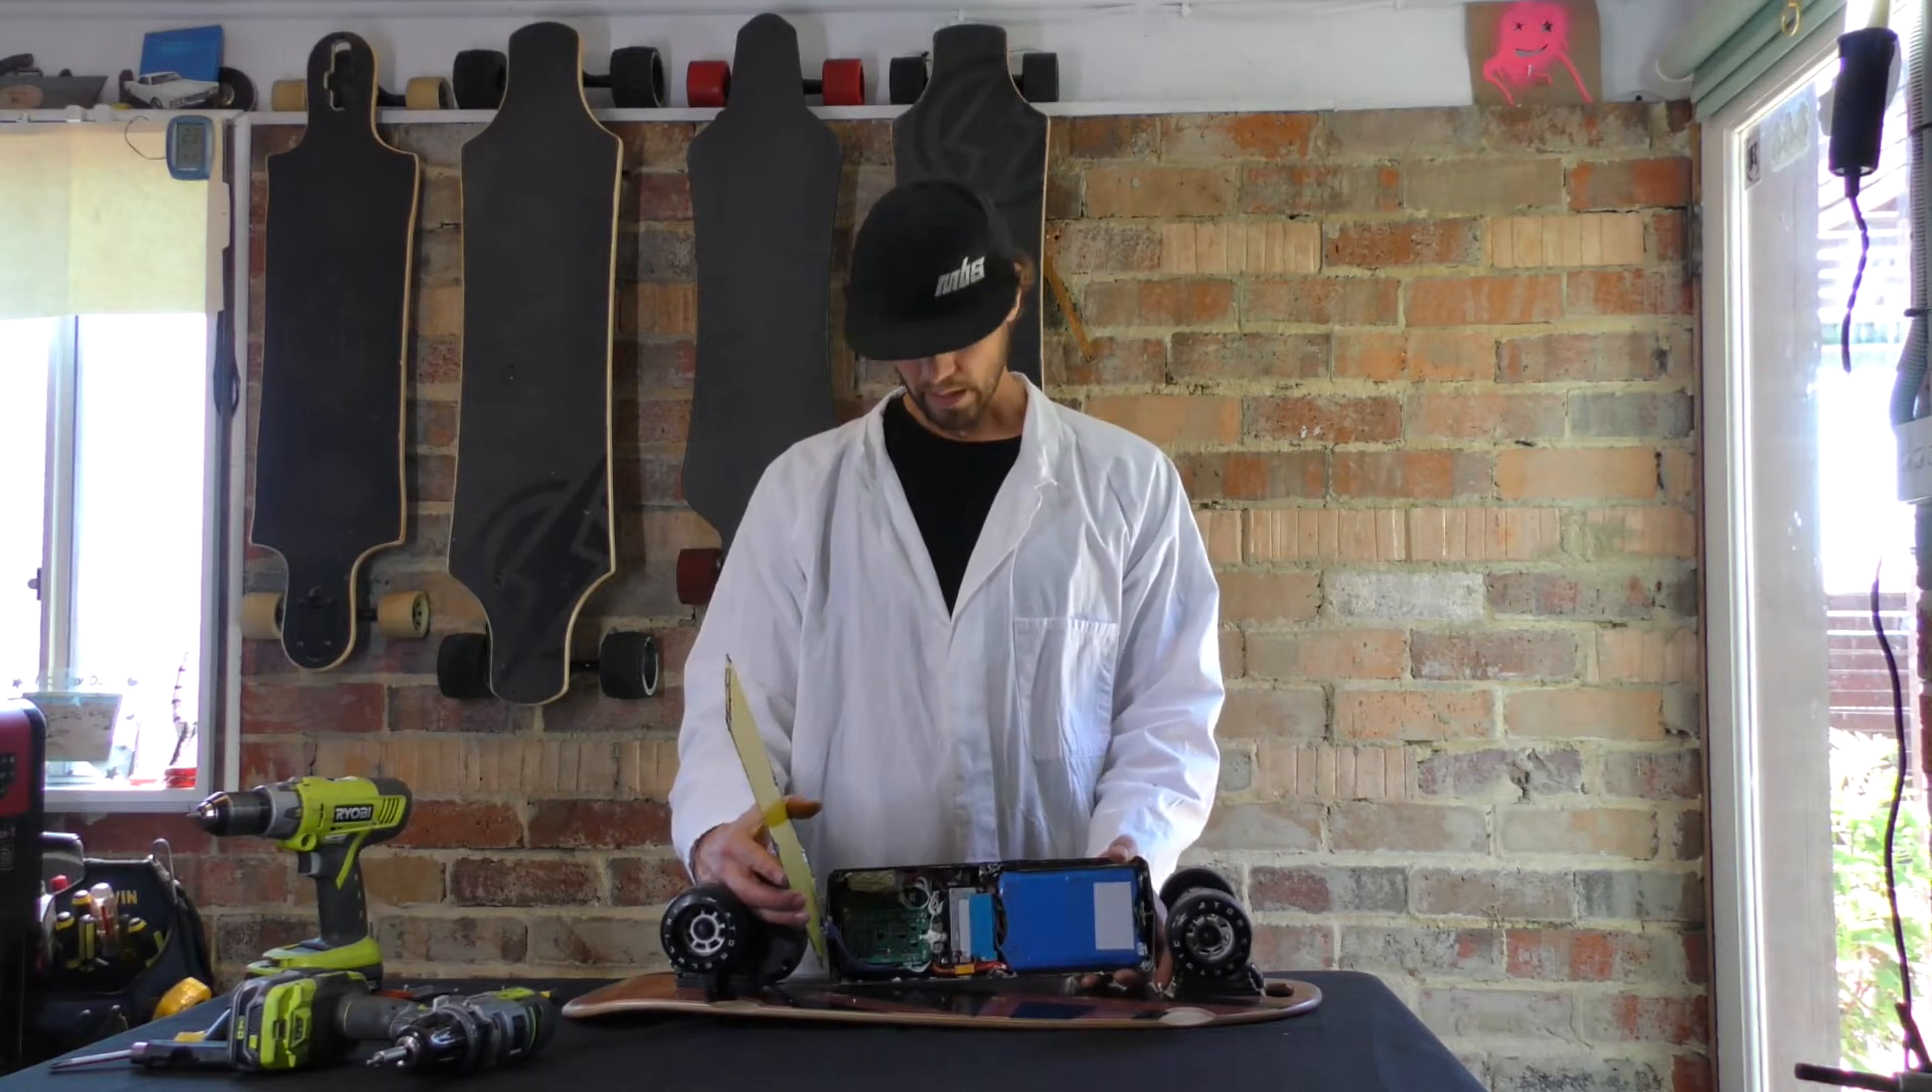And now you have all your internal components exposed.